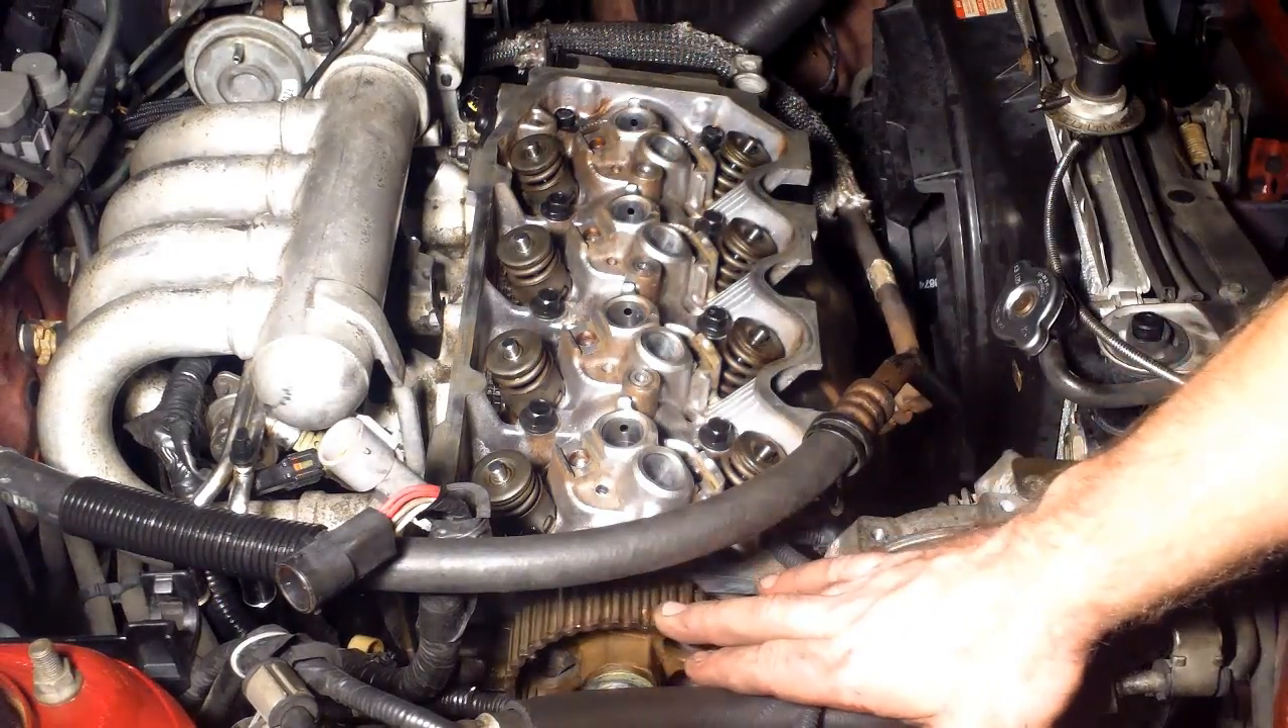Reason being is because I do not have my rockers. My lifters or anything installed yet.